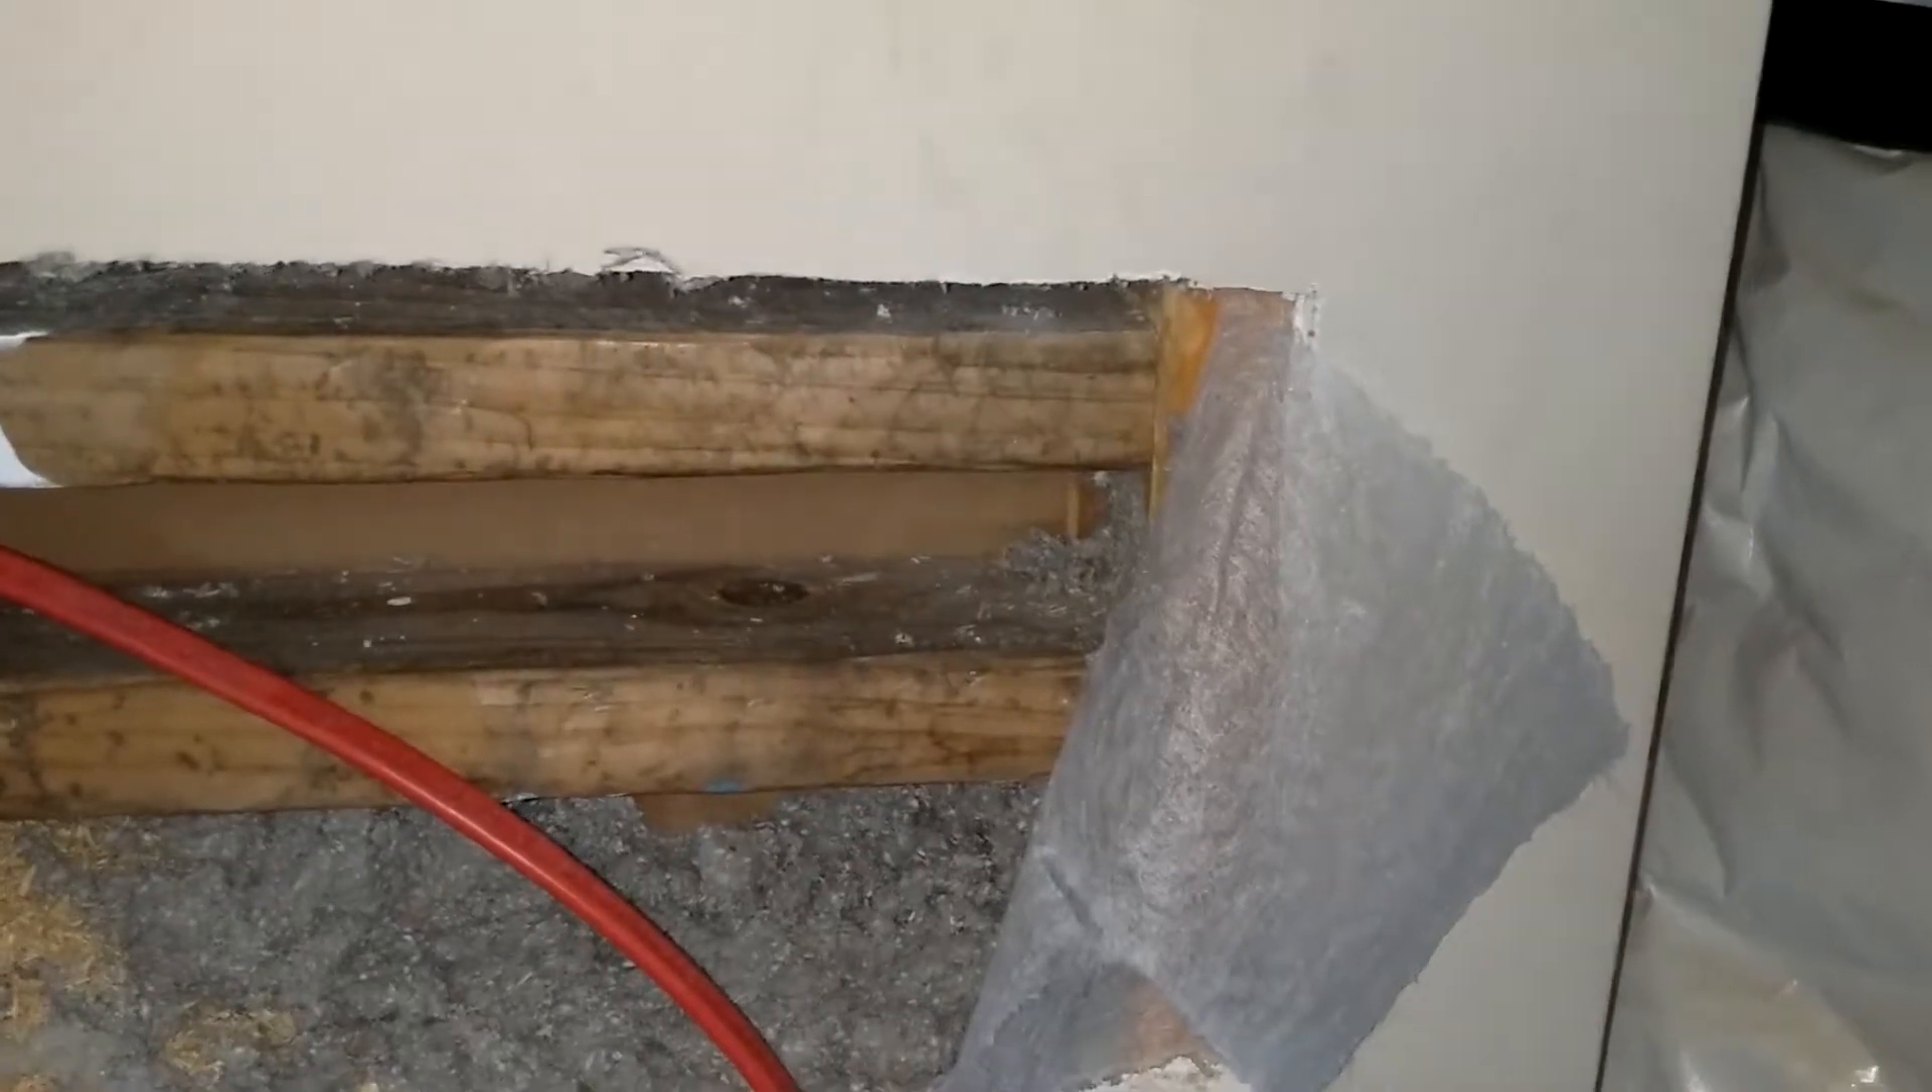I've put in some wood supports between the two studs.